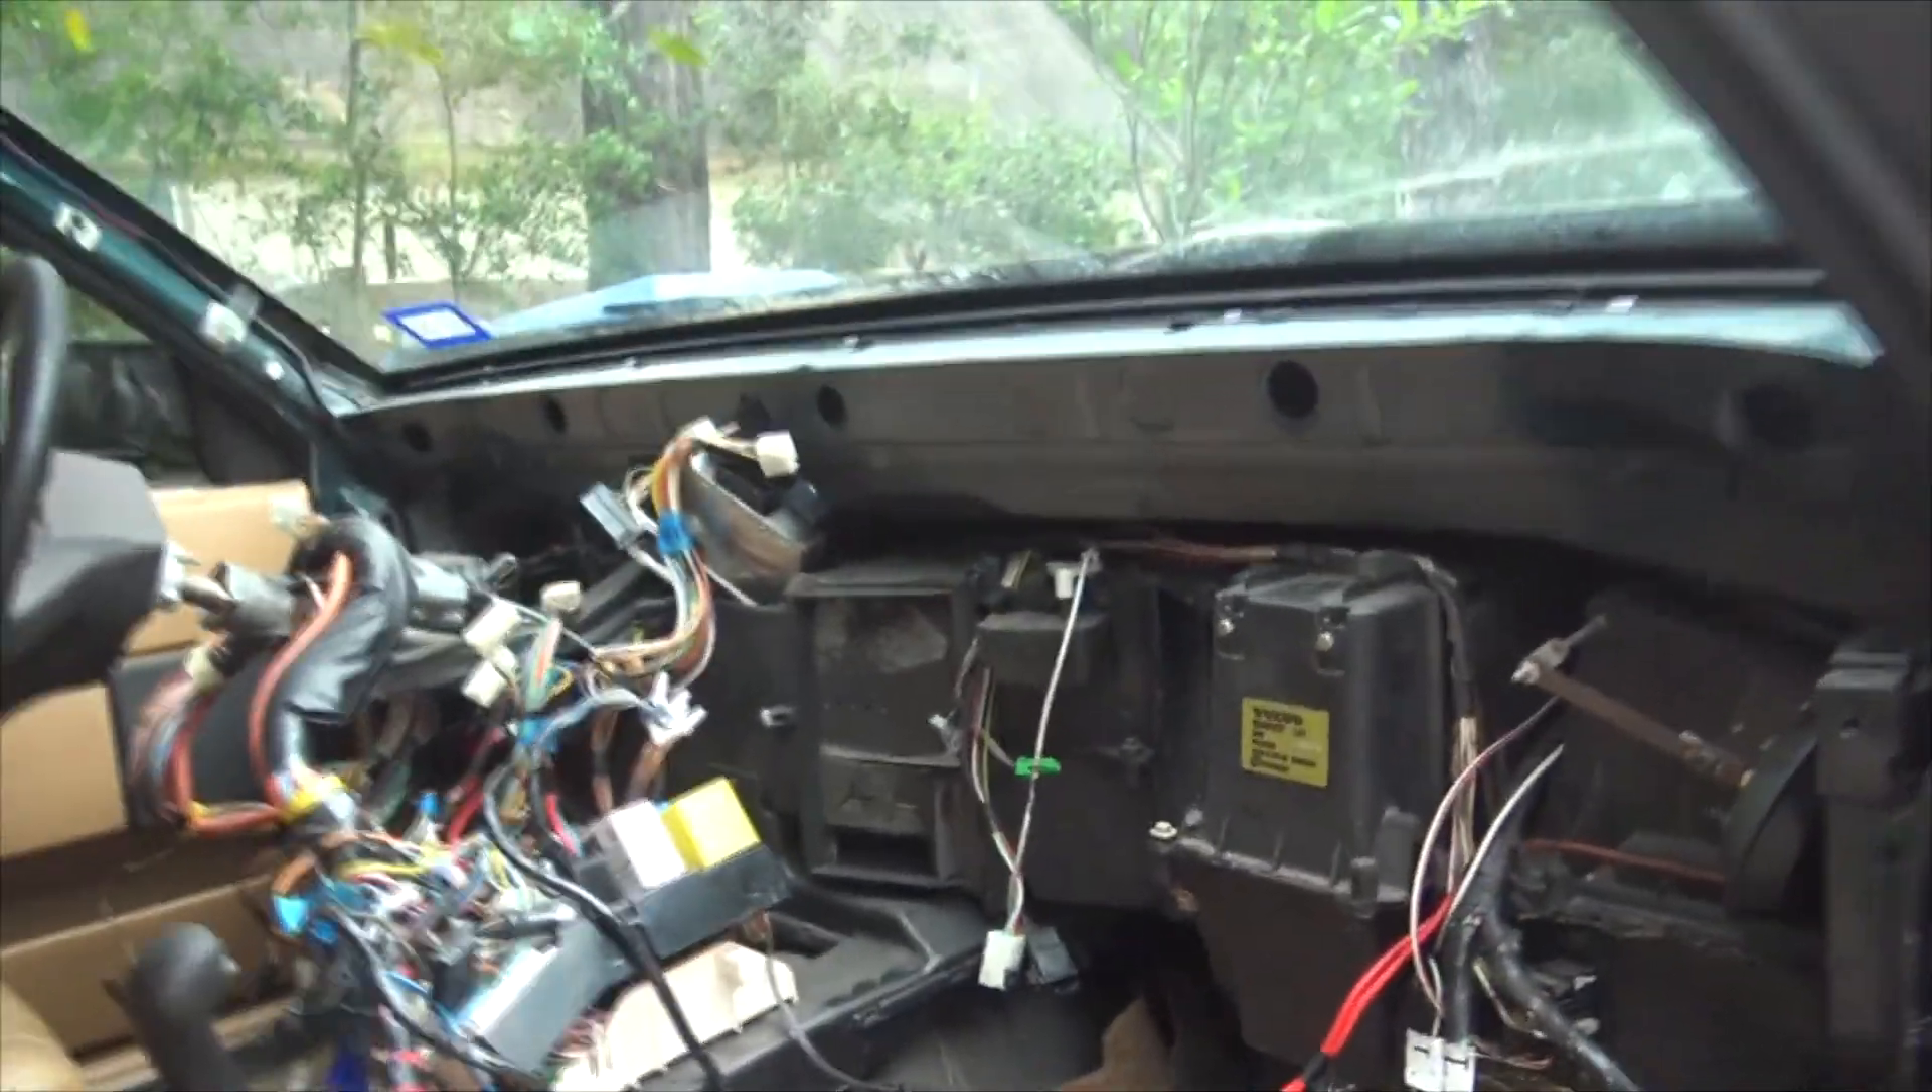You can see we got the whole dash ripped out.